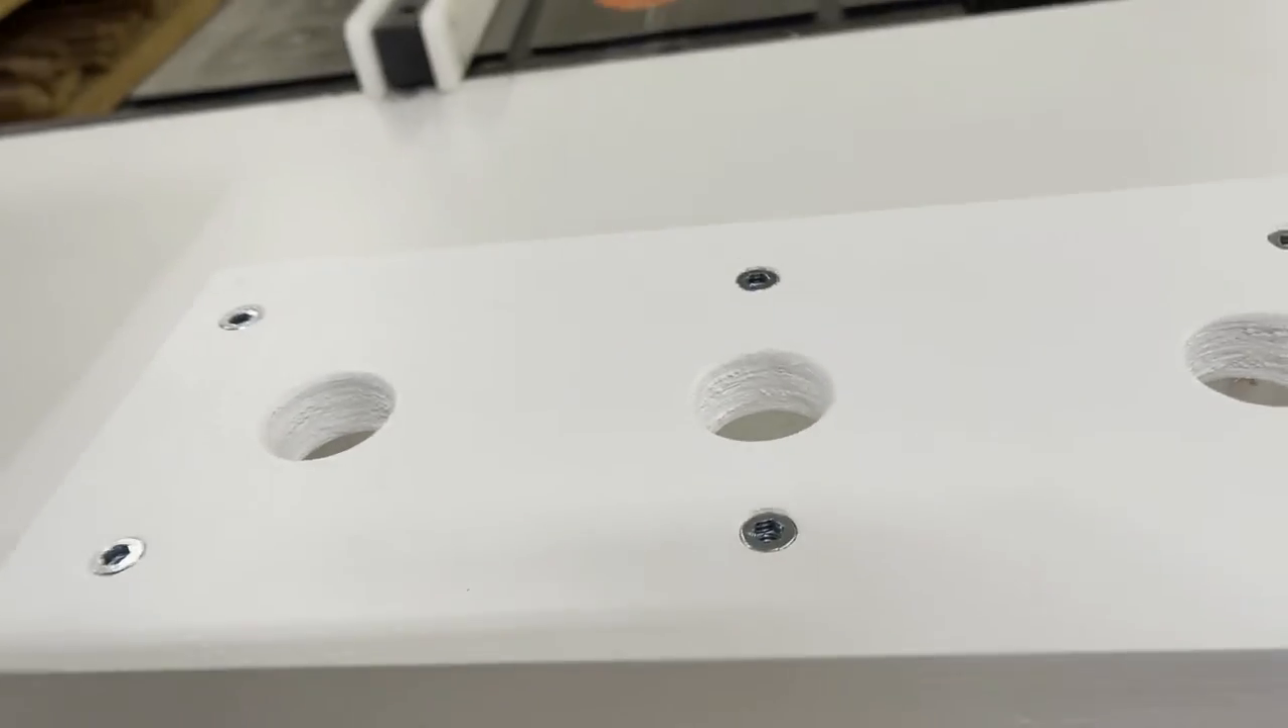So here's the inserts already installed.